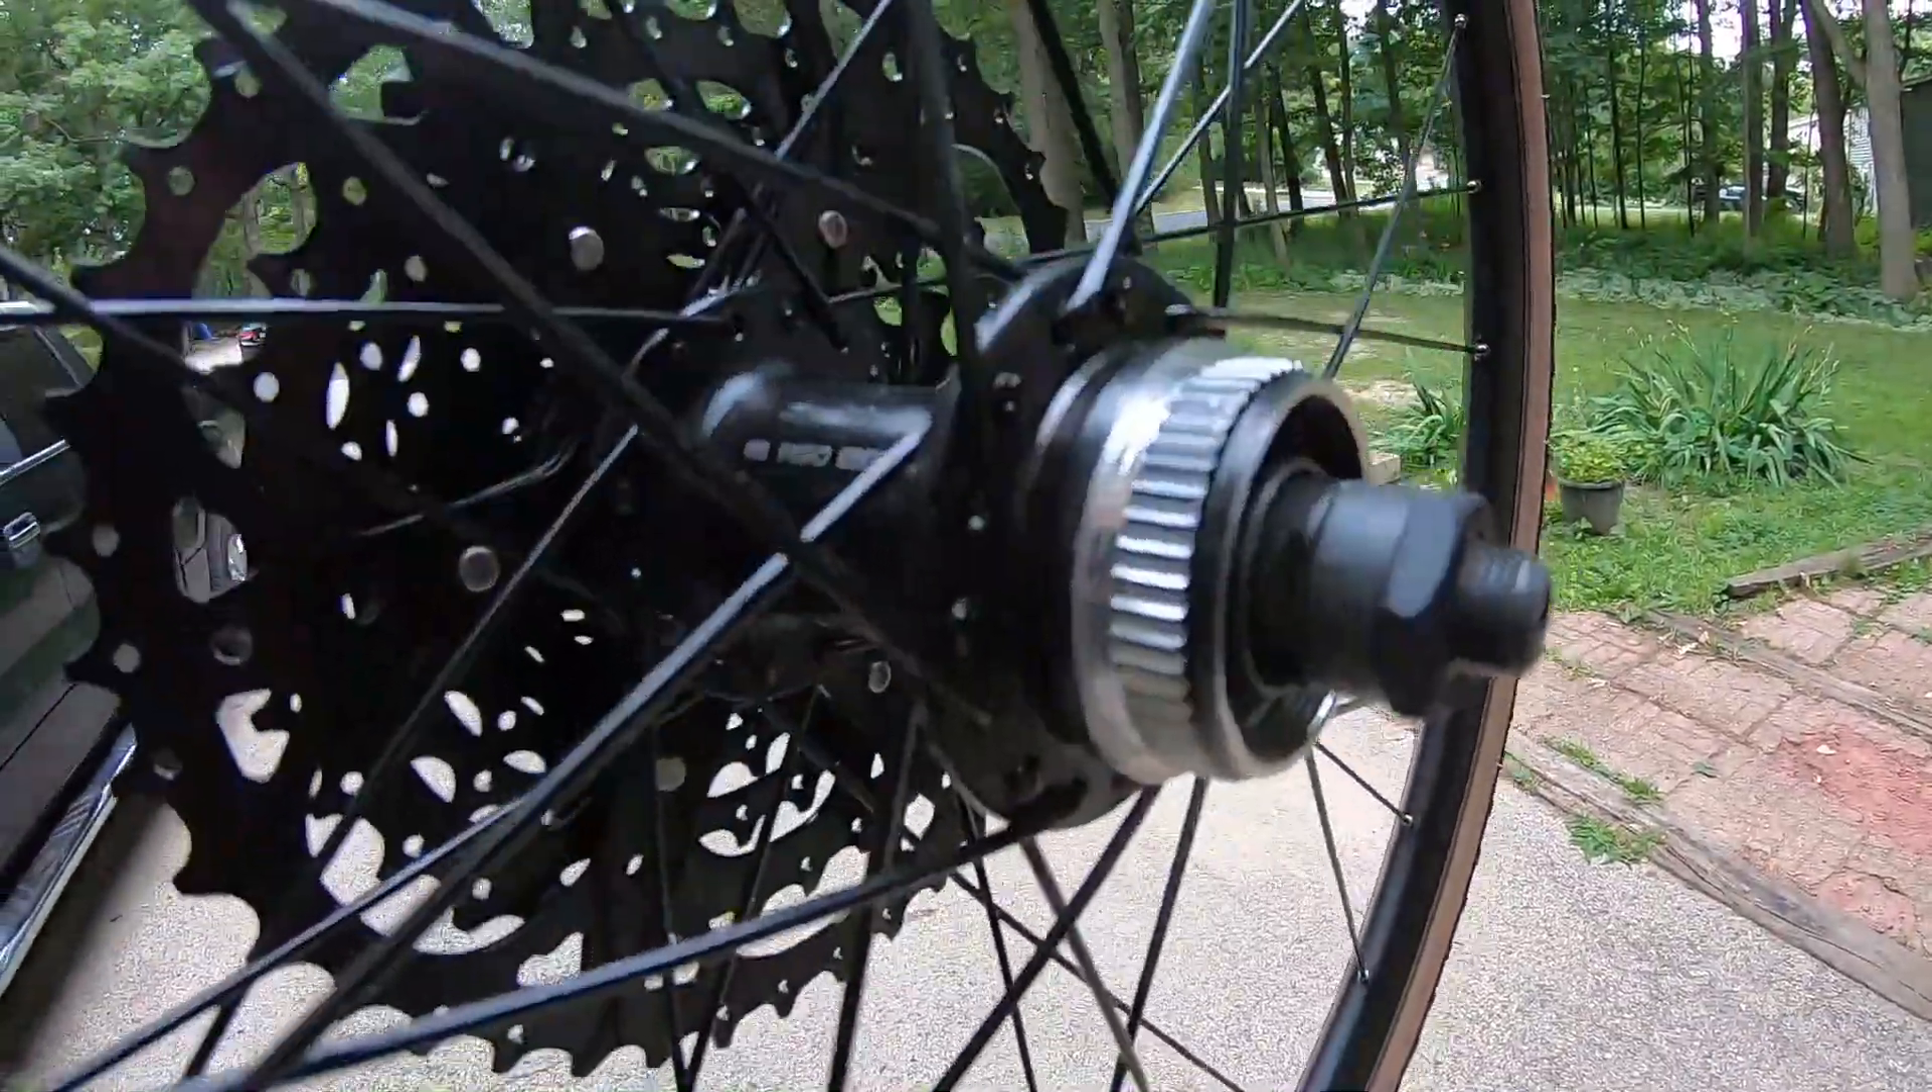The rotors aren't on yet but they should be here in a couple days.